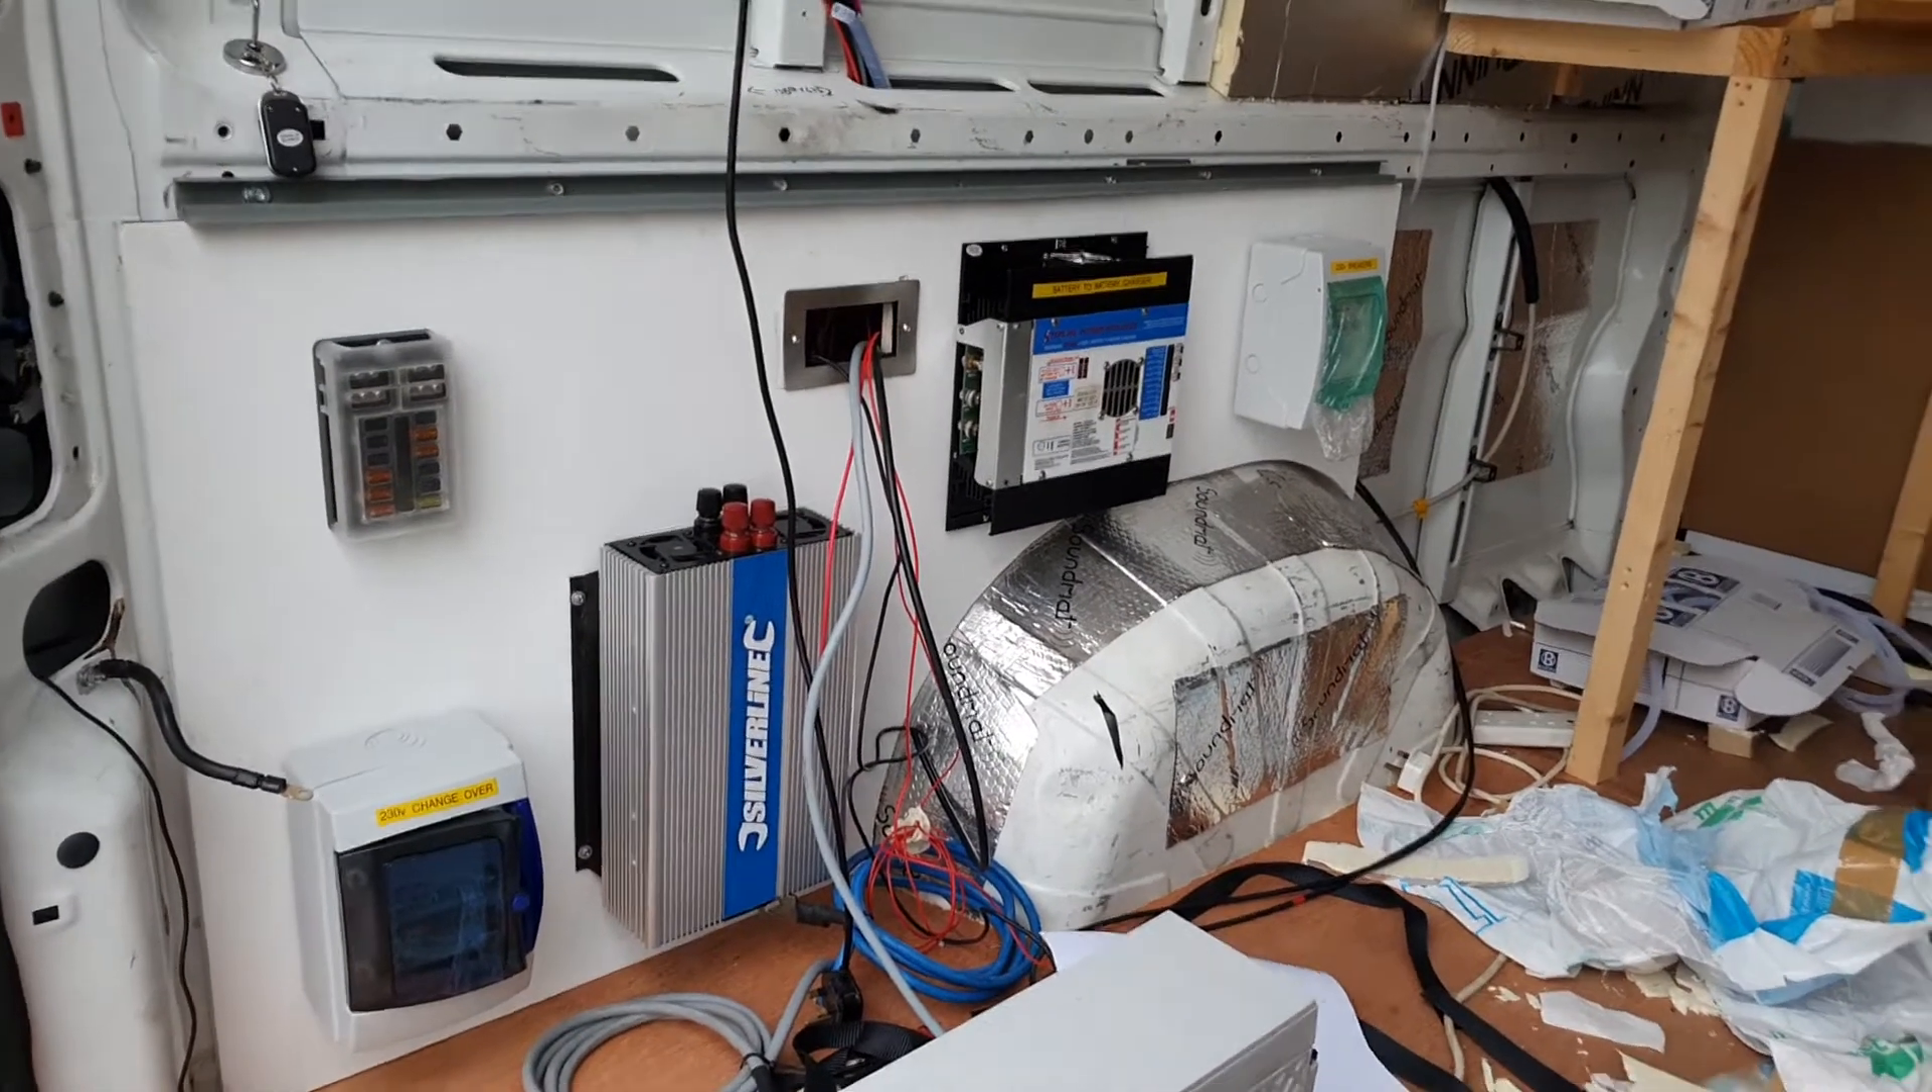Okay so it's quite windy out but that's basically the electrical panel installed in the van.